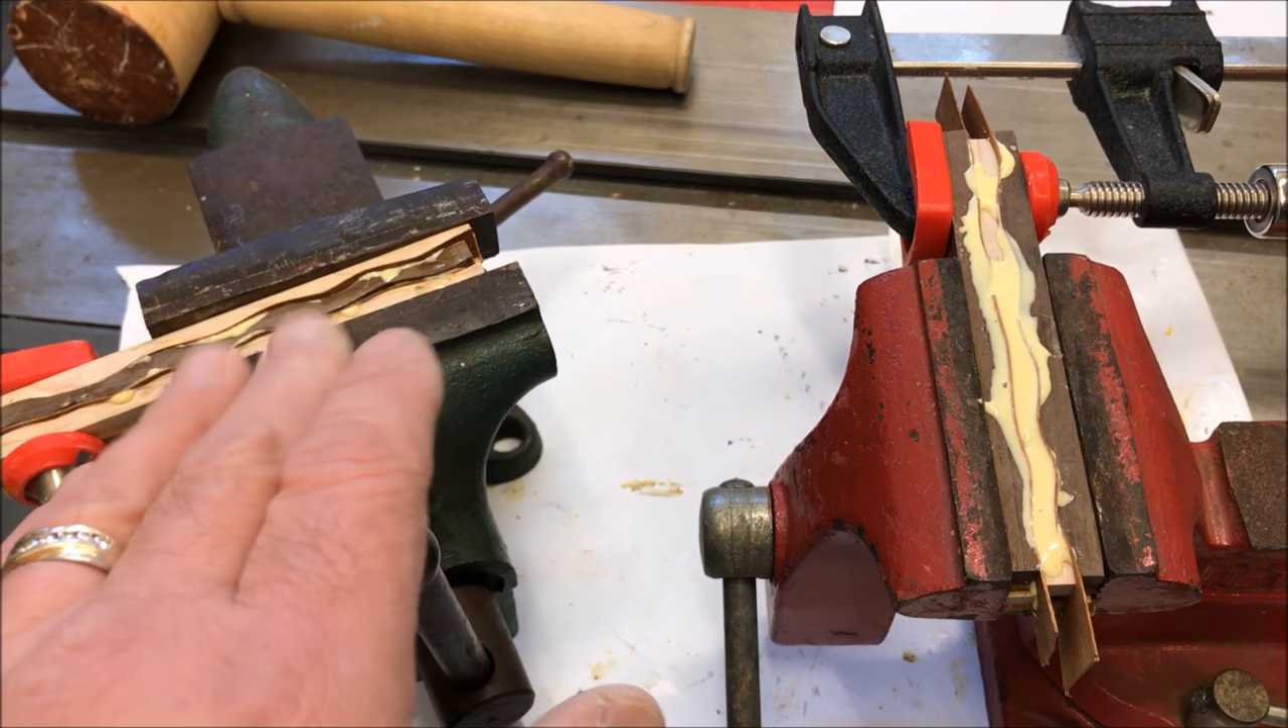I've gone ahead and made the cuts on my blank and I've inserted the laminate between the slices once again alternating slices and I've got them glued up and drying.